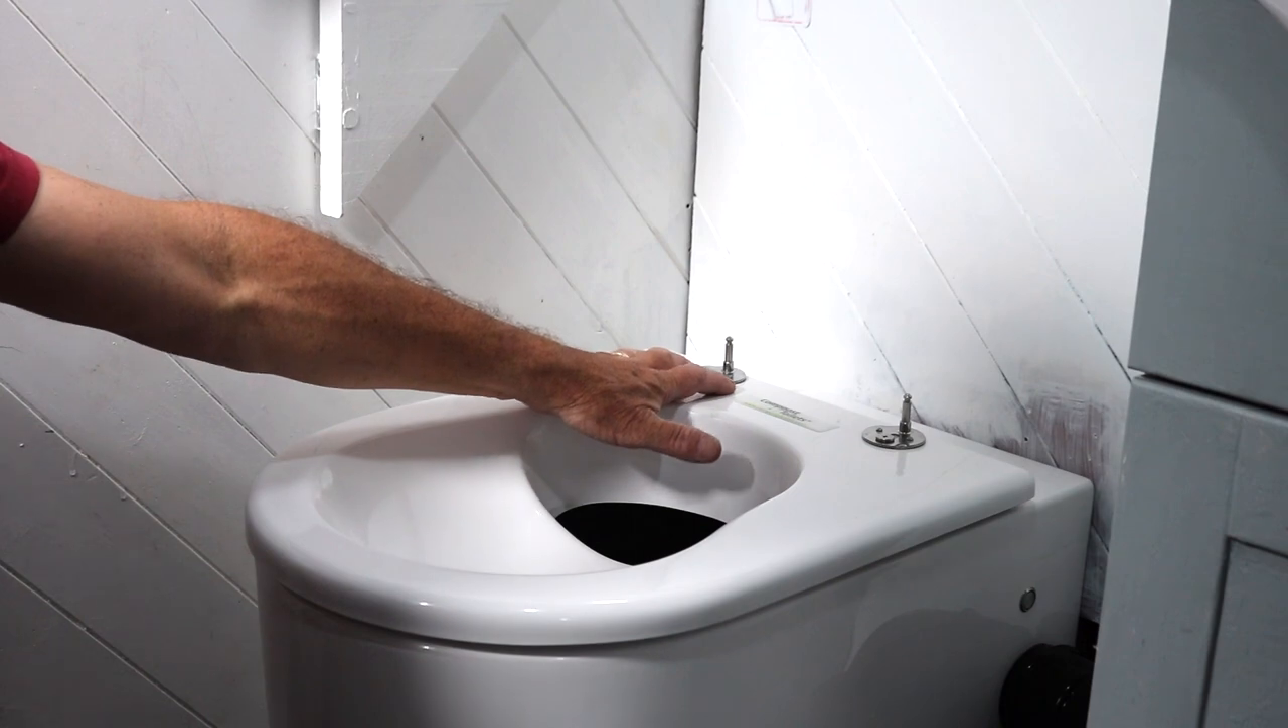The fittings for the toilet seat are already actually on the toilet.